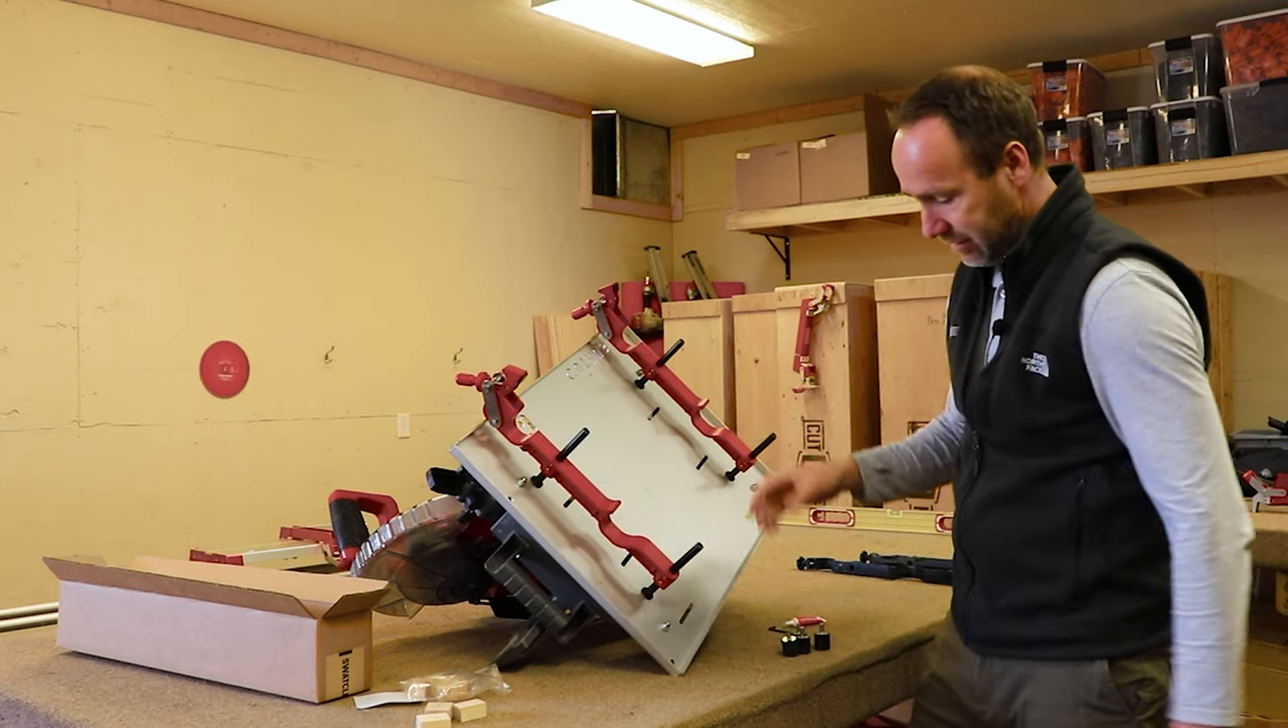We've got our new mounting rails set engaged with these black studs.